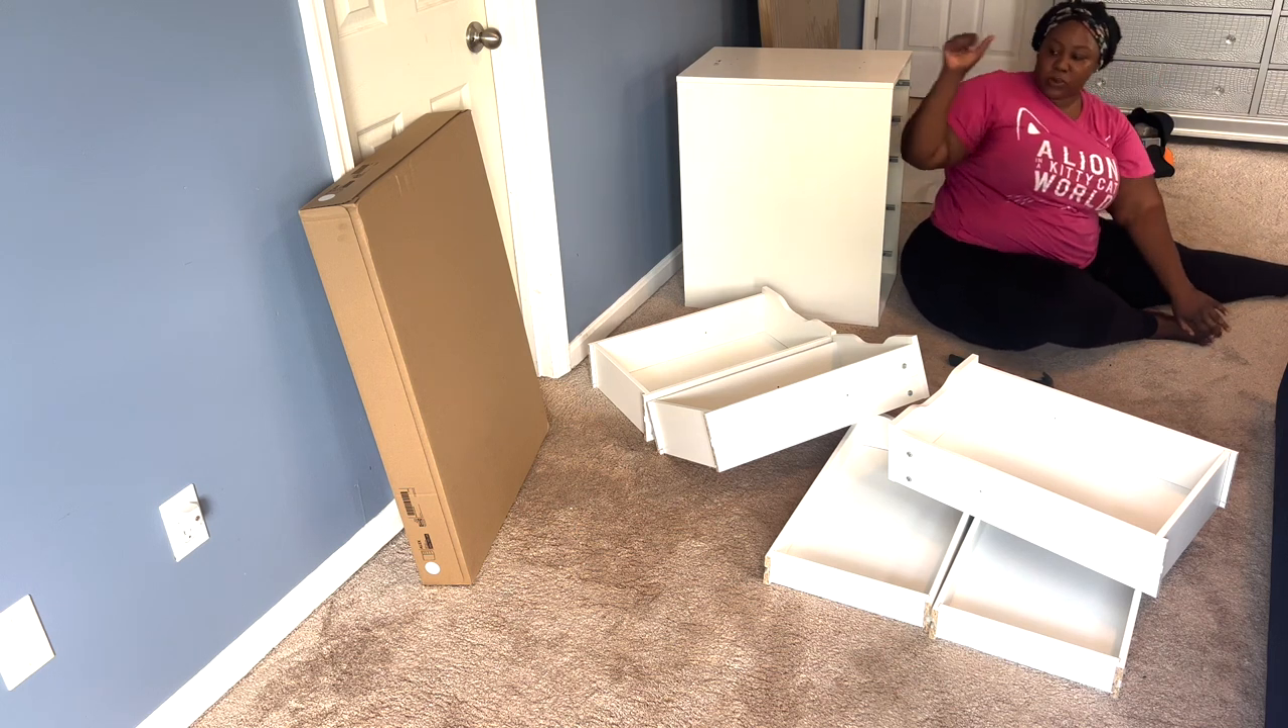We are all done with the drawers we are done with the table.